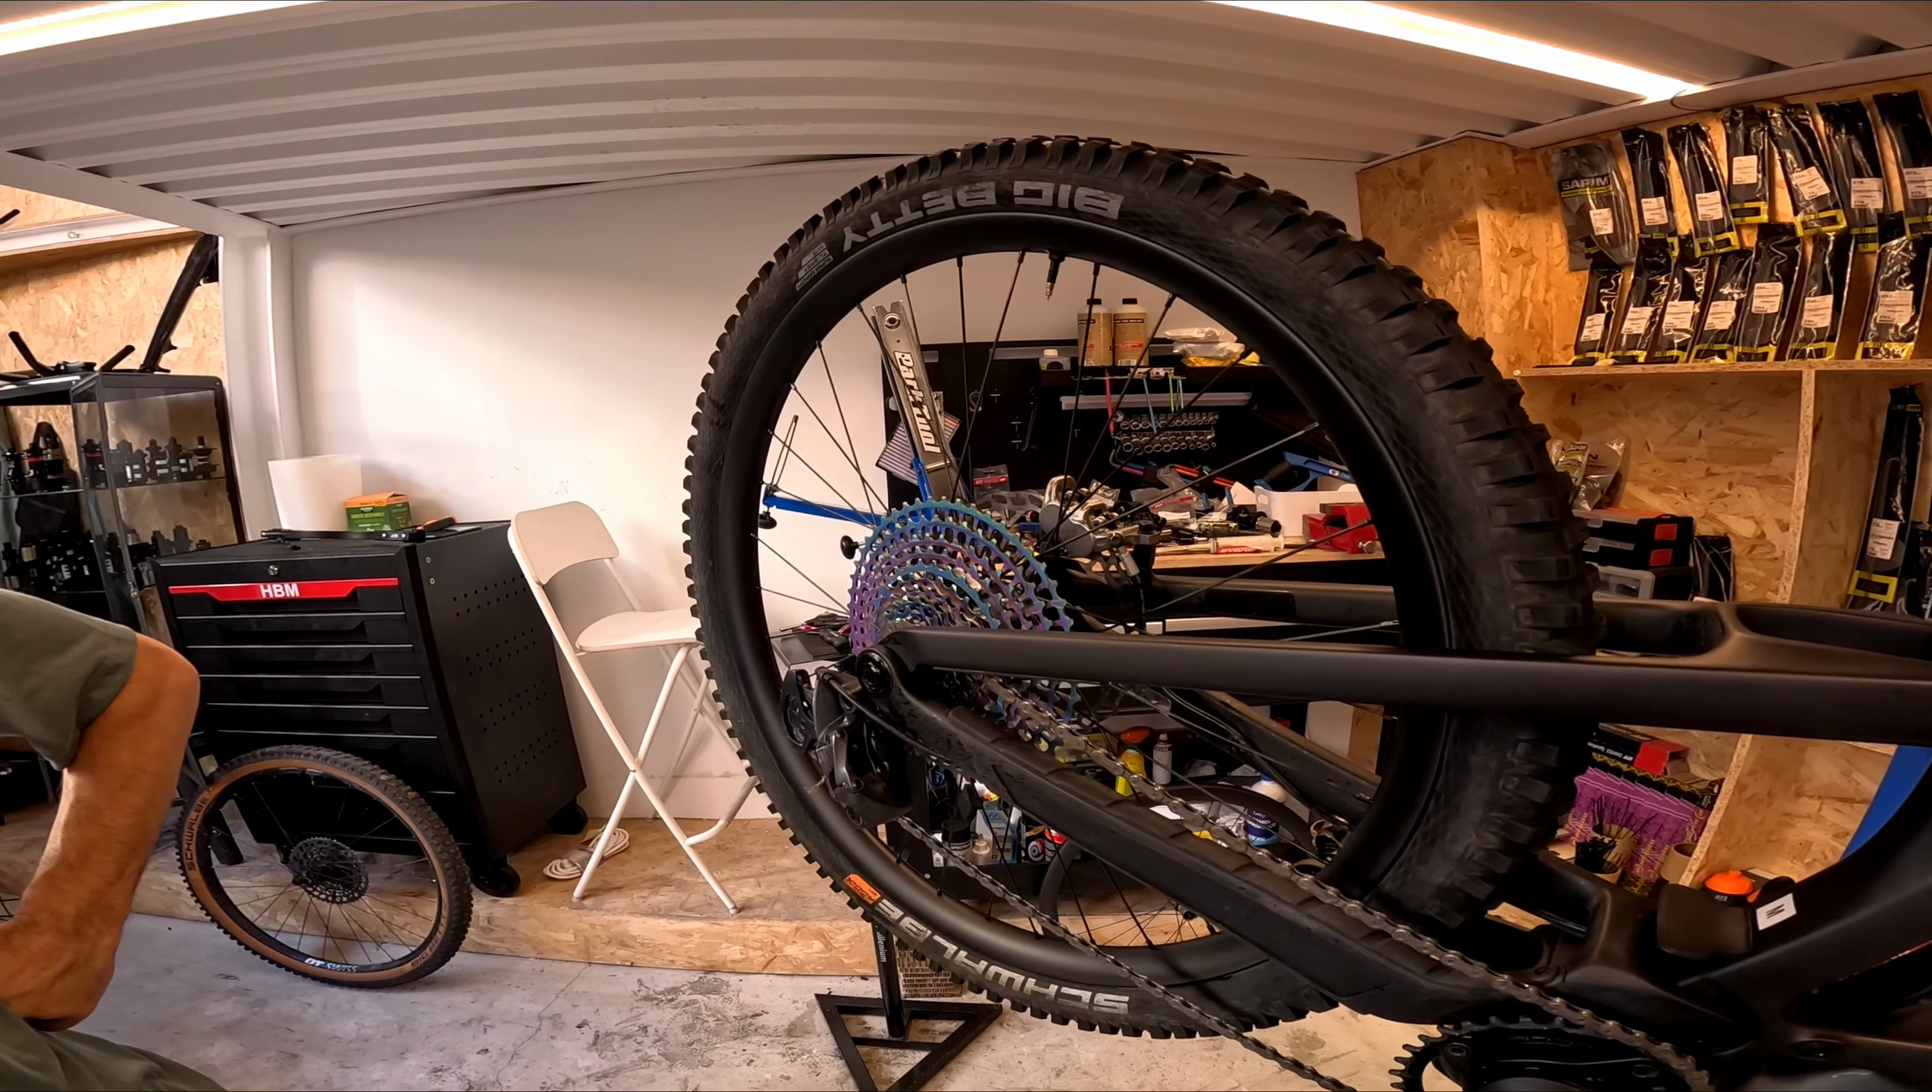Bicicleta terminada la llanta ya montada.